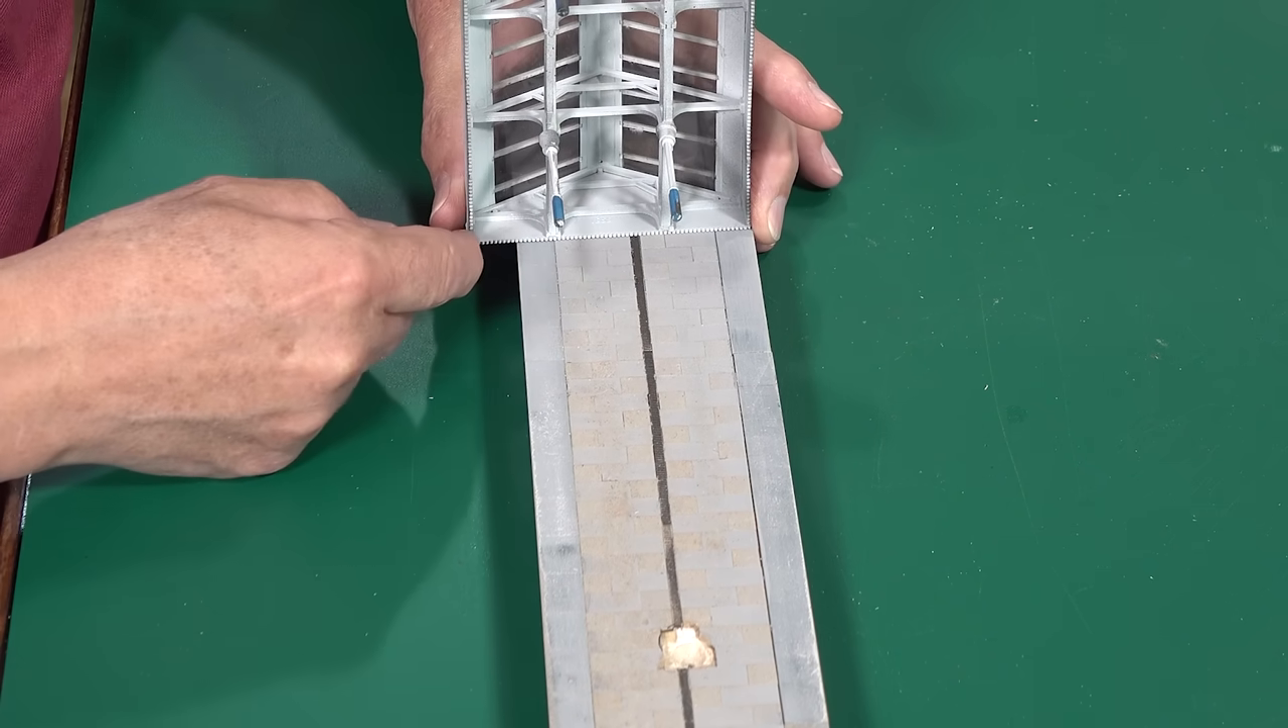The trains actually just come to the edge of the platform and so do the canopies. So, as you can see, this canopy is too wide.